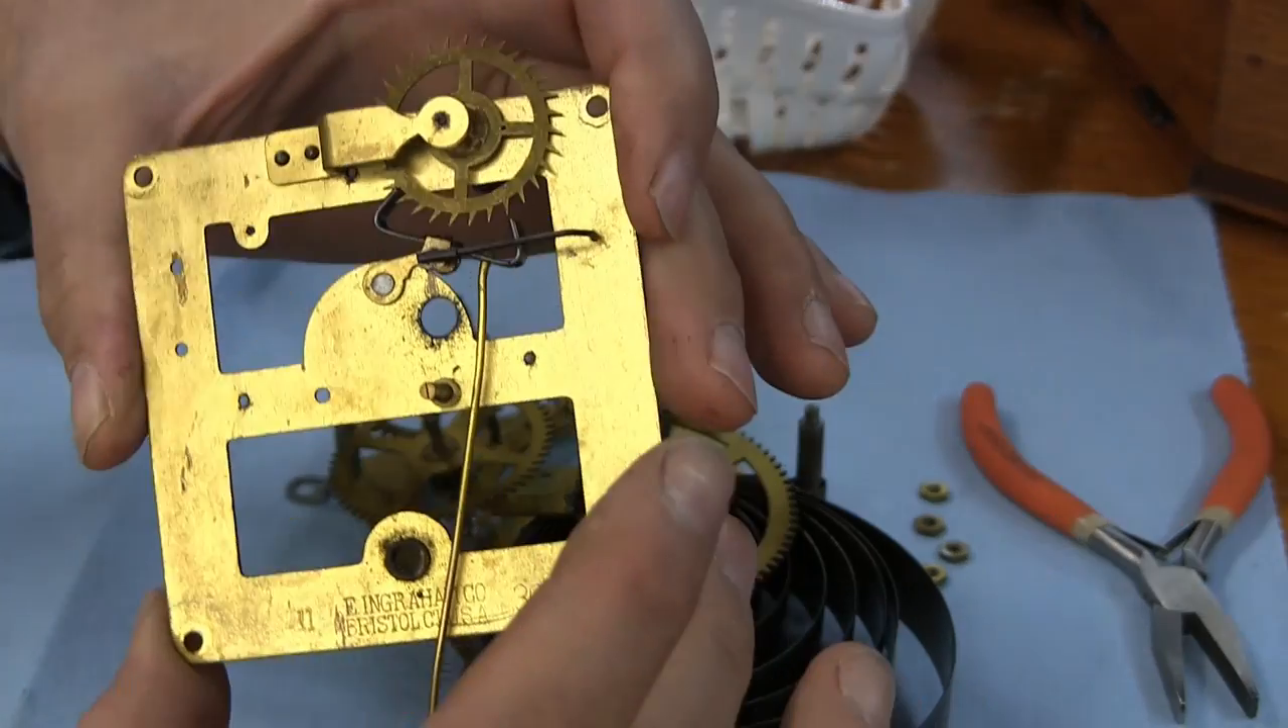So now what we have left on this front plate is the escape wheel which lifts out.